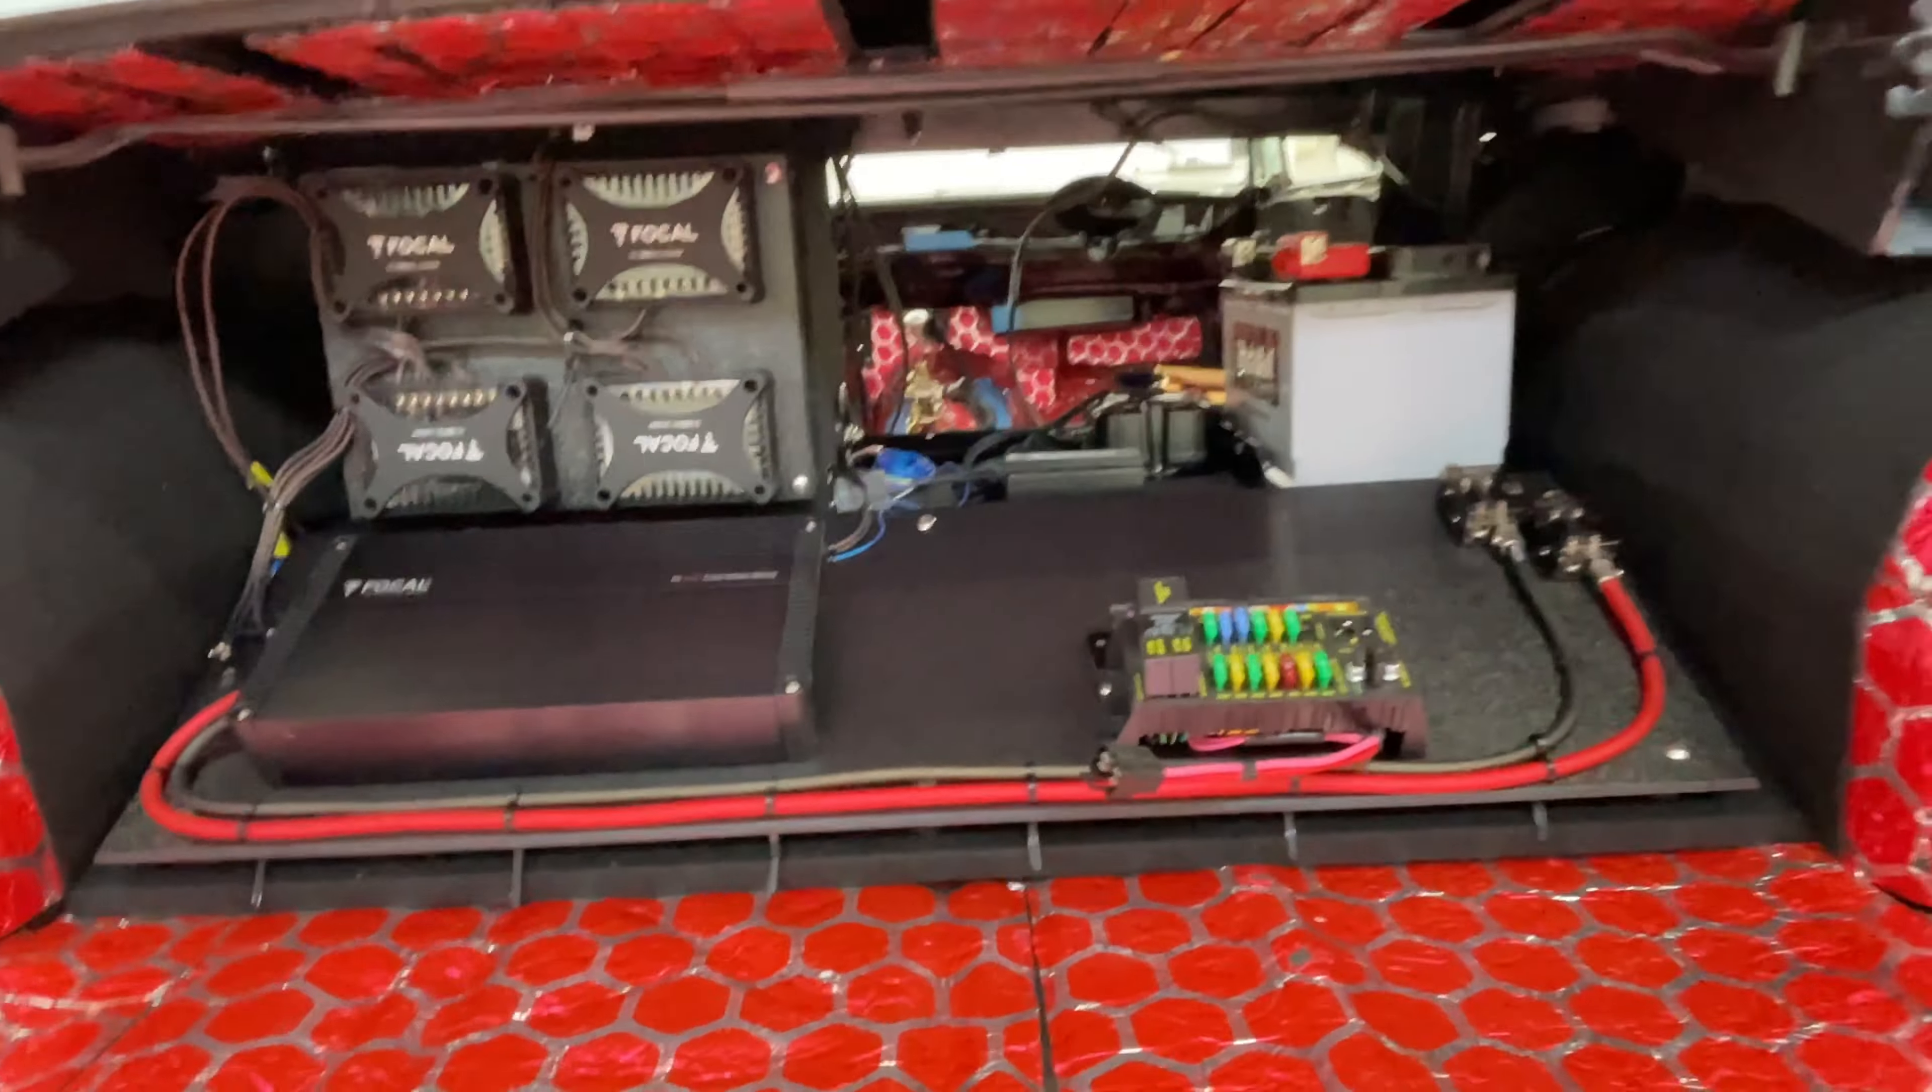I got the speaker components in happy with where that is.